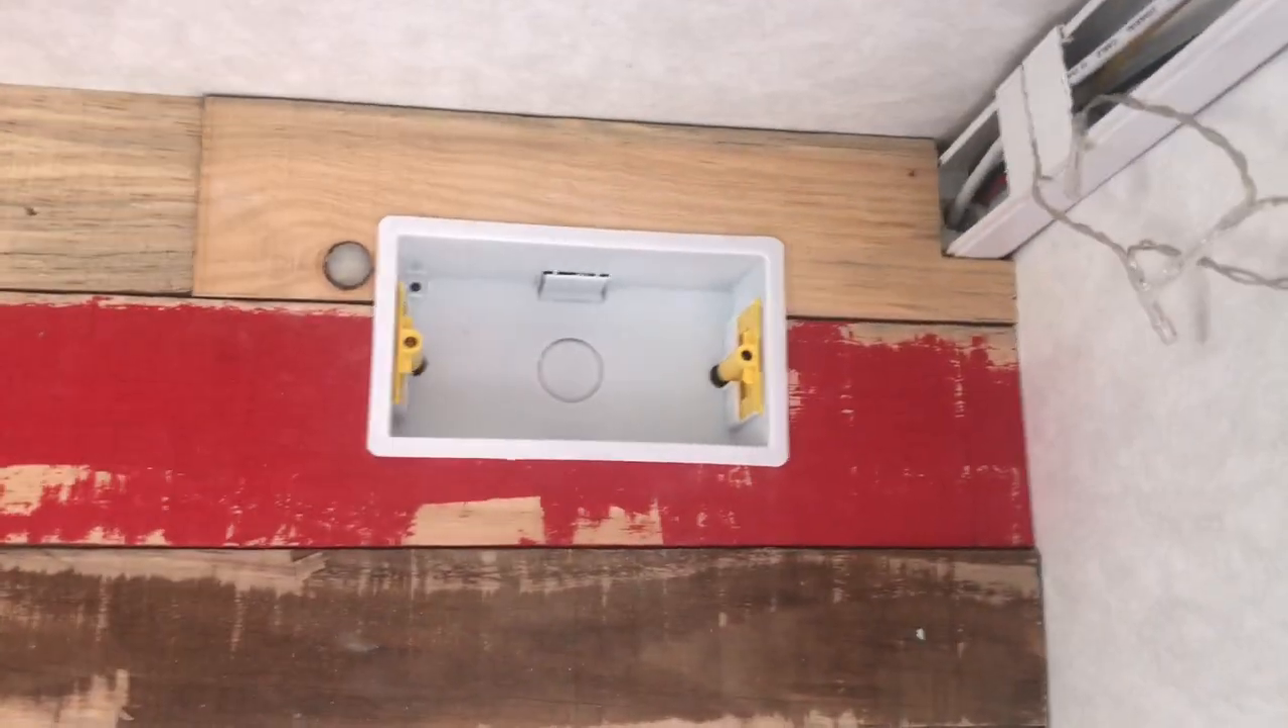The back box is in place.